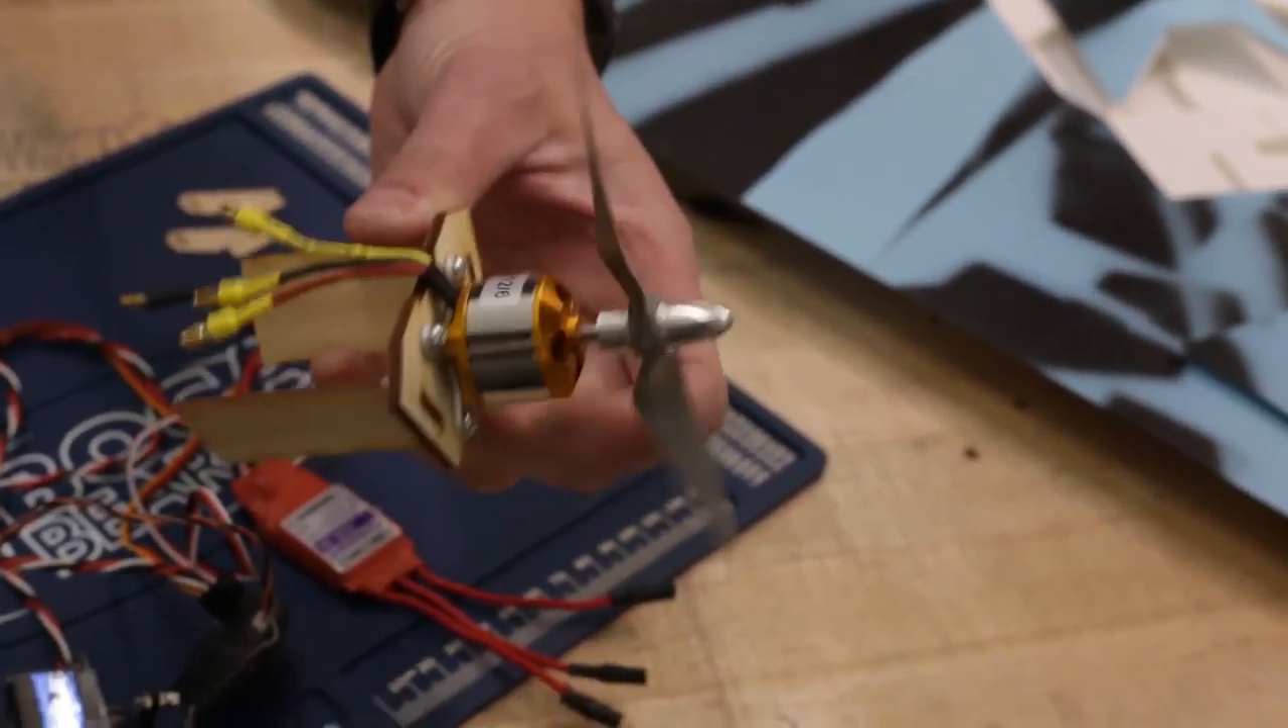So, we've got the MF motor mount with a 22-6, 22-12-6 motor on there, brushless, ready for her.